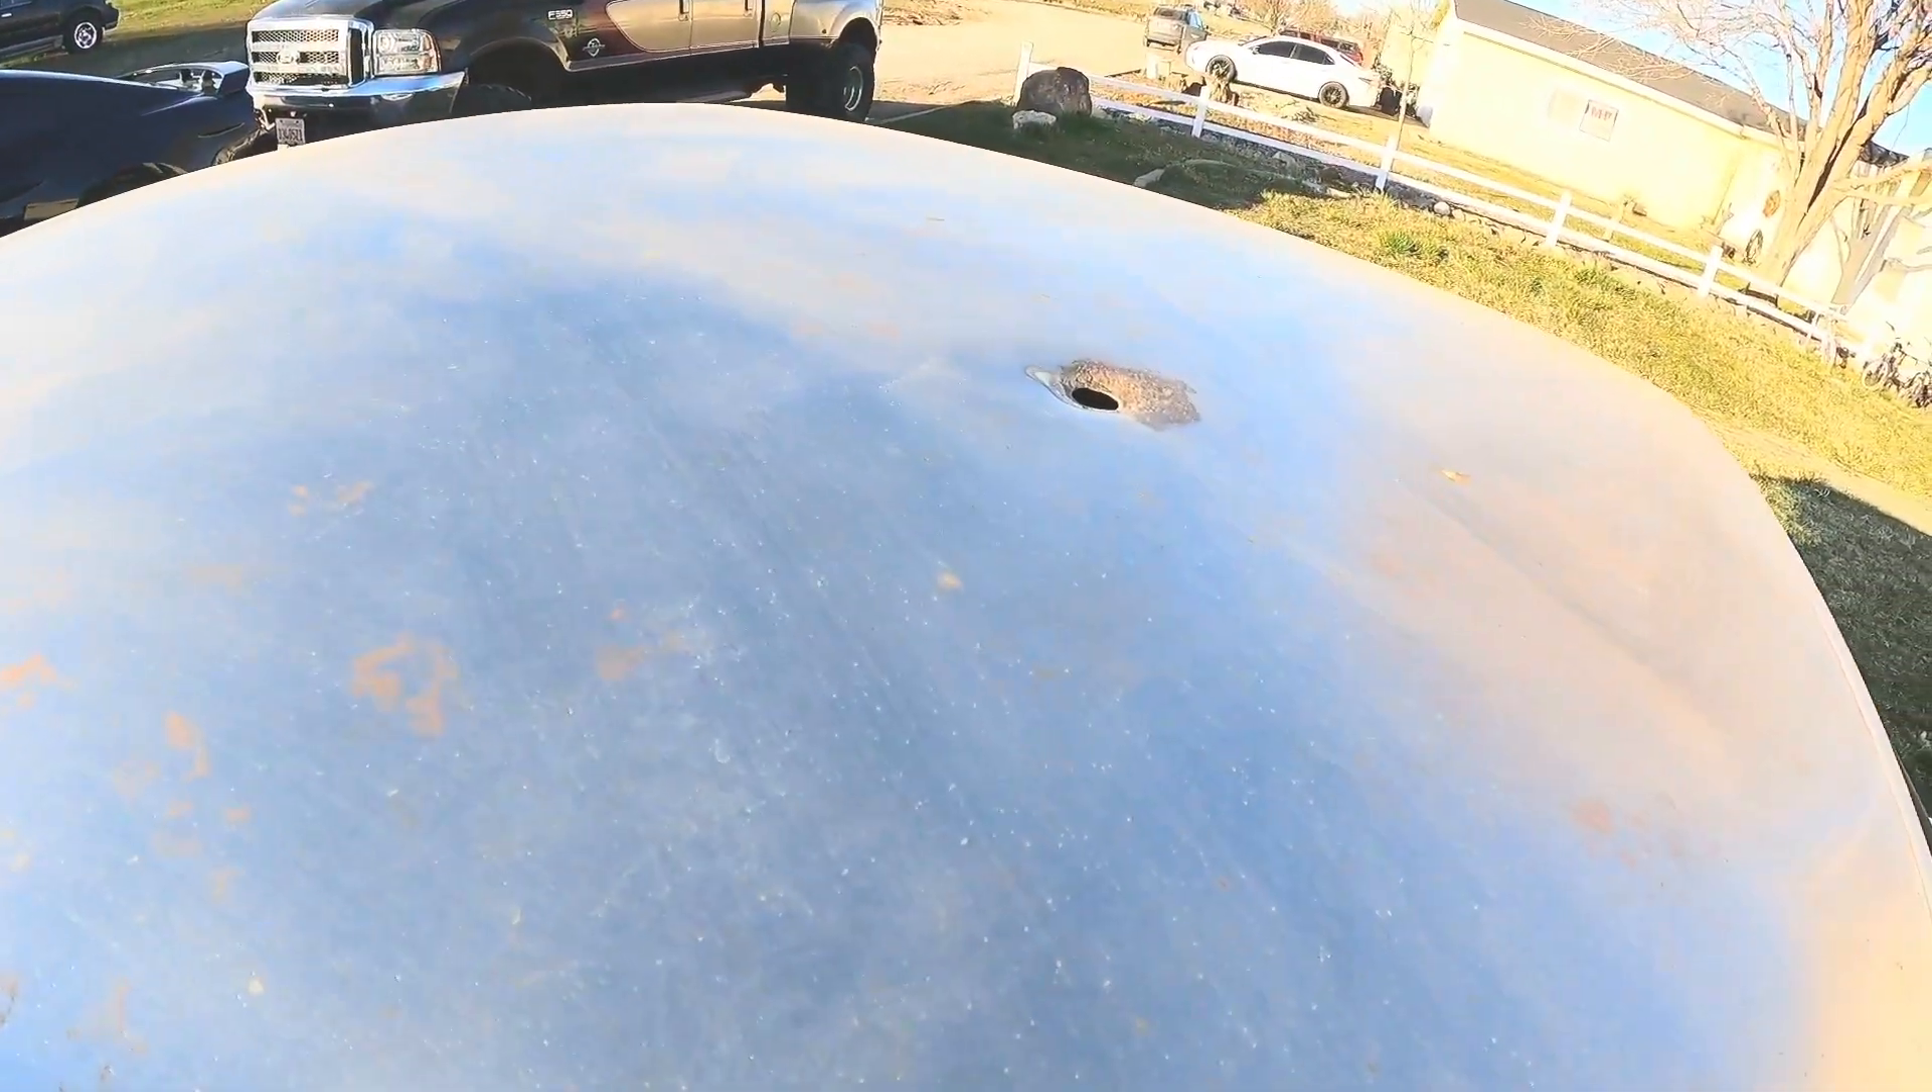Here's another hole that needs to be filled.